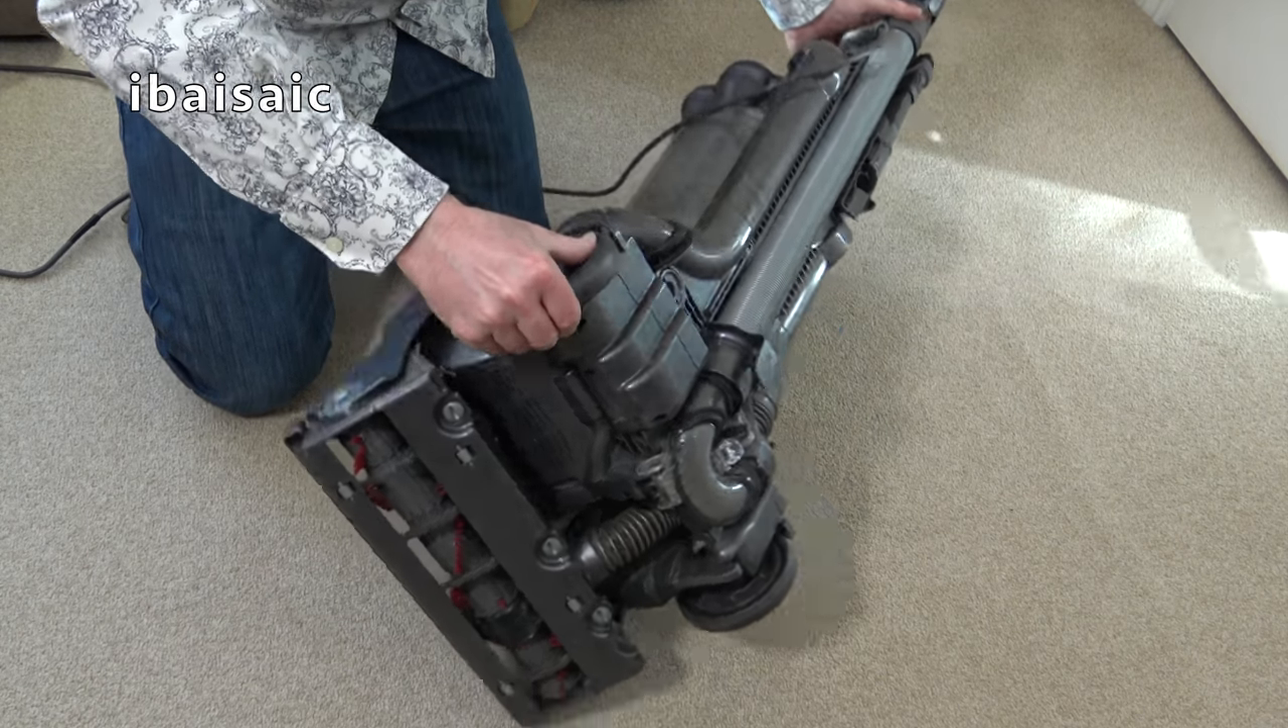I haven't taken the hose out.